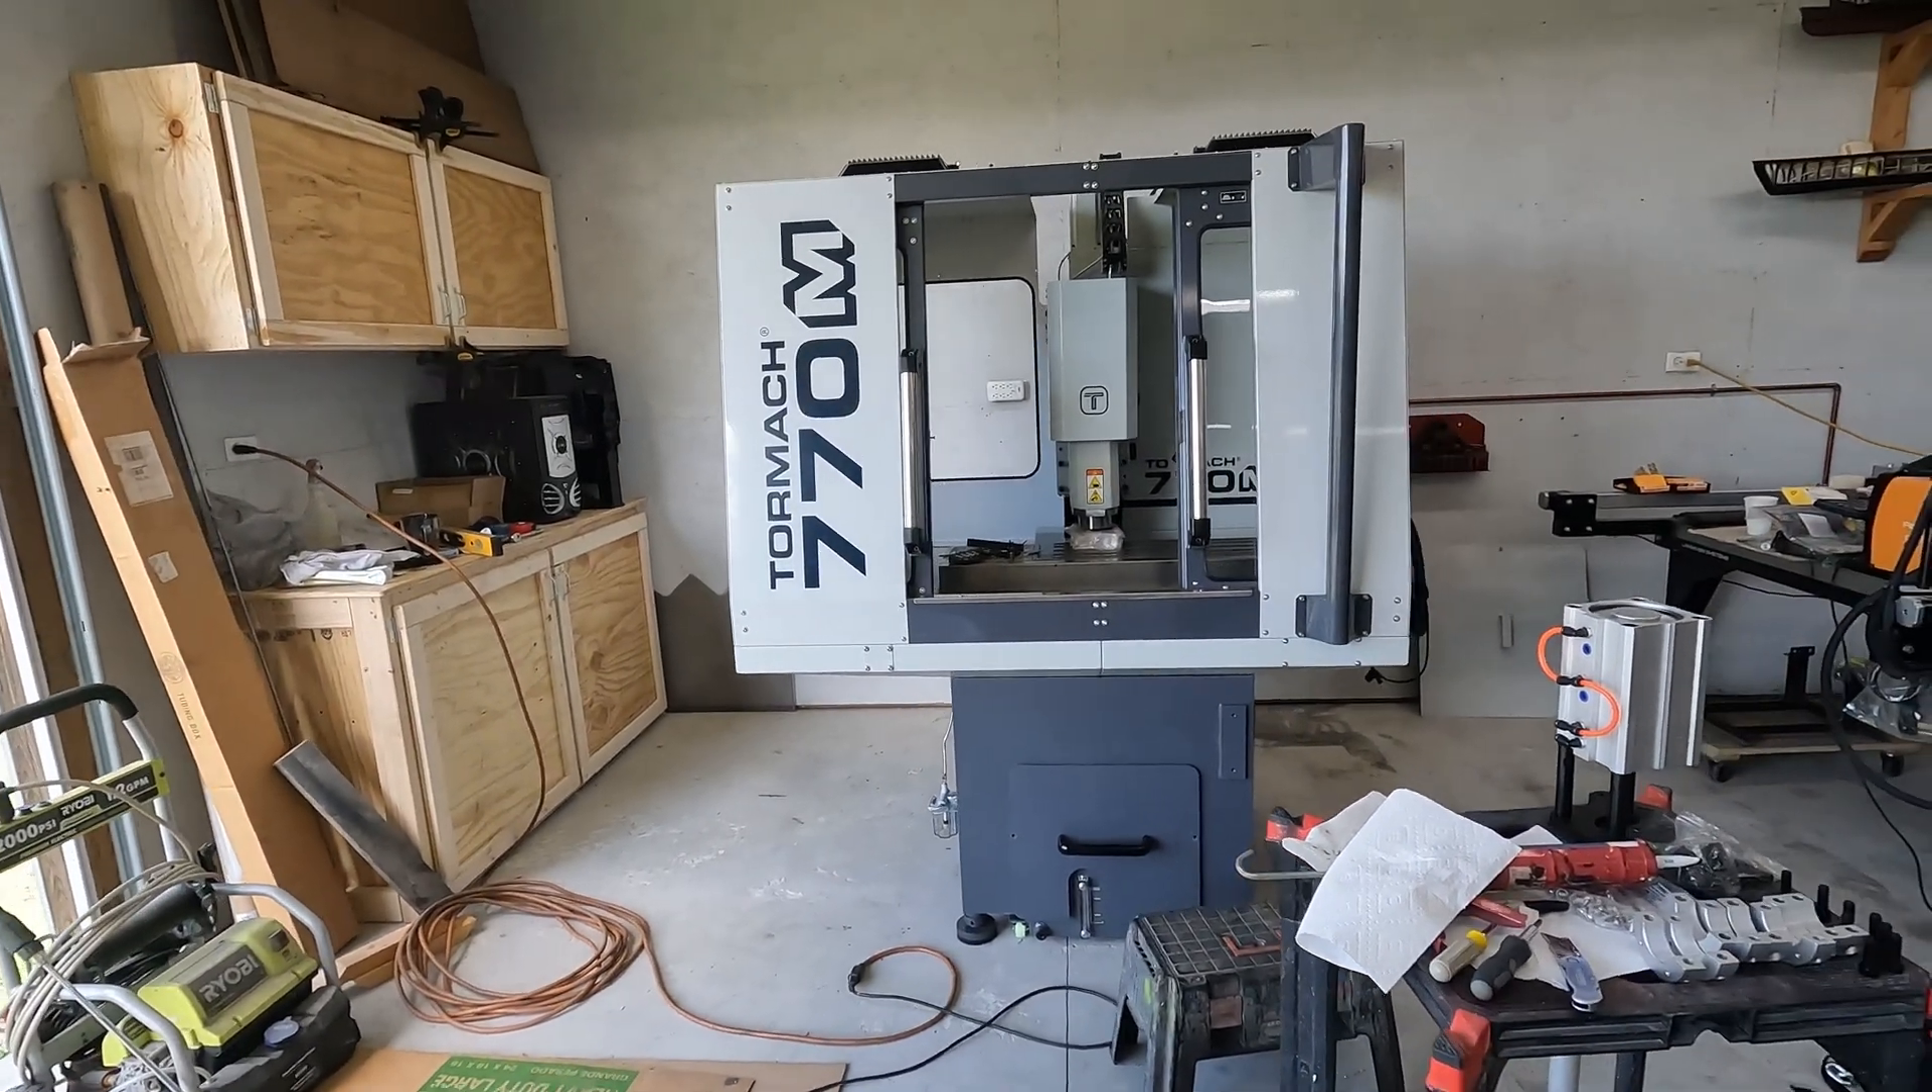Um we got the enclosure on yesterday.